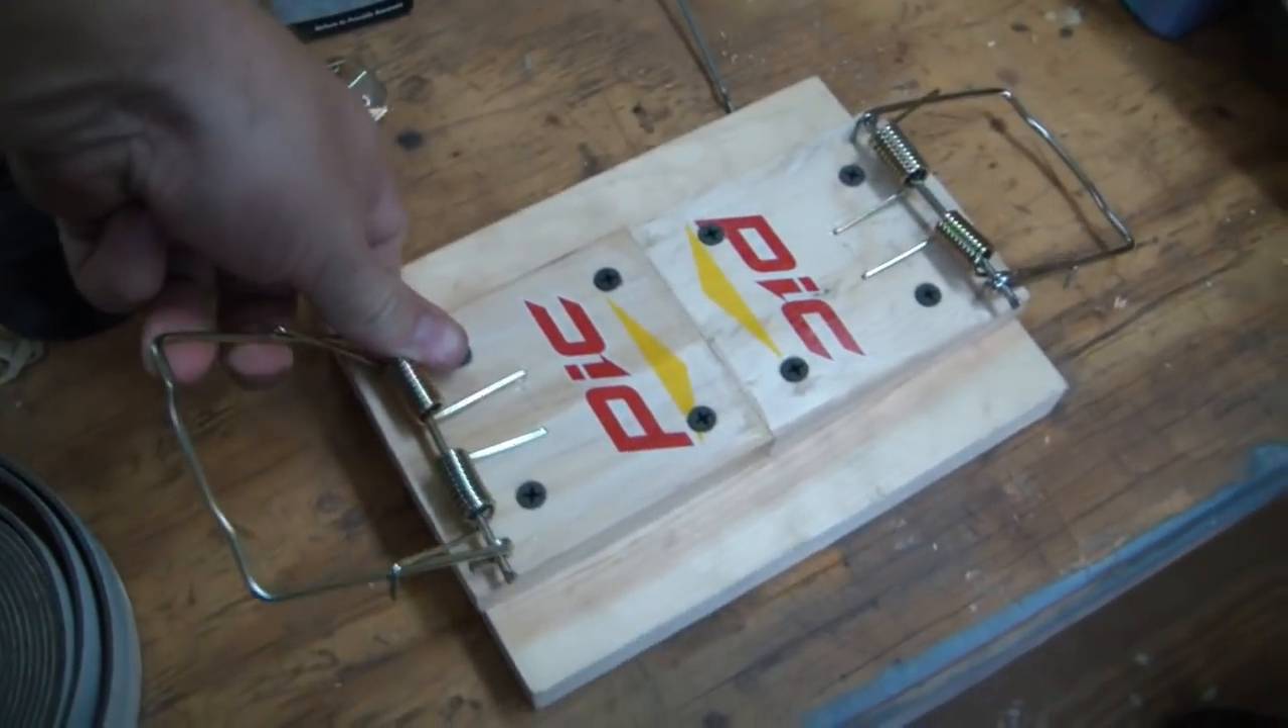We've assembled our rat traps to our back plate.